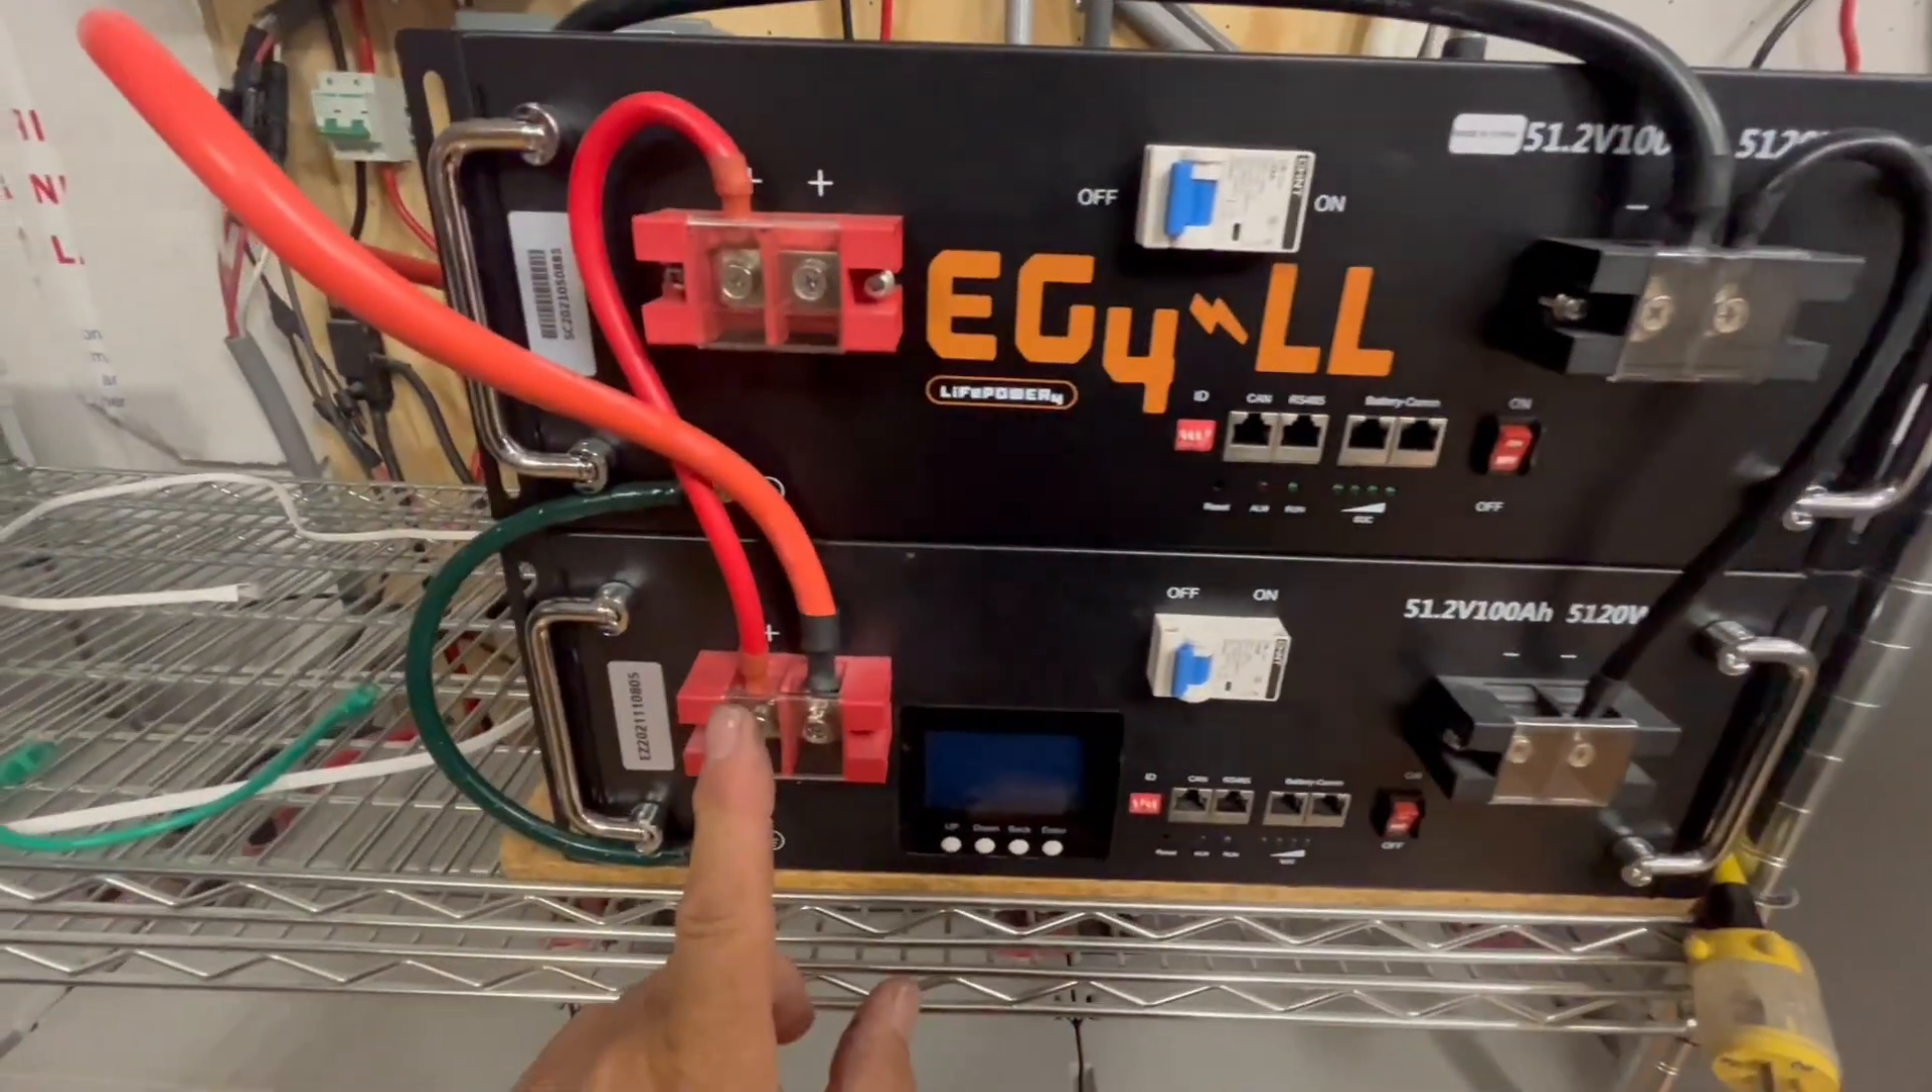So we have the positive connected on the bottom battery and we have the negative connected on the top battery.